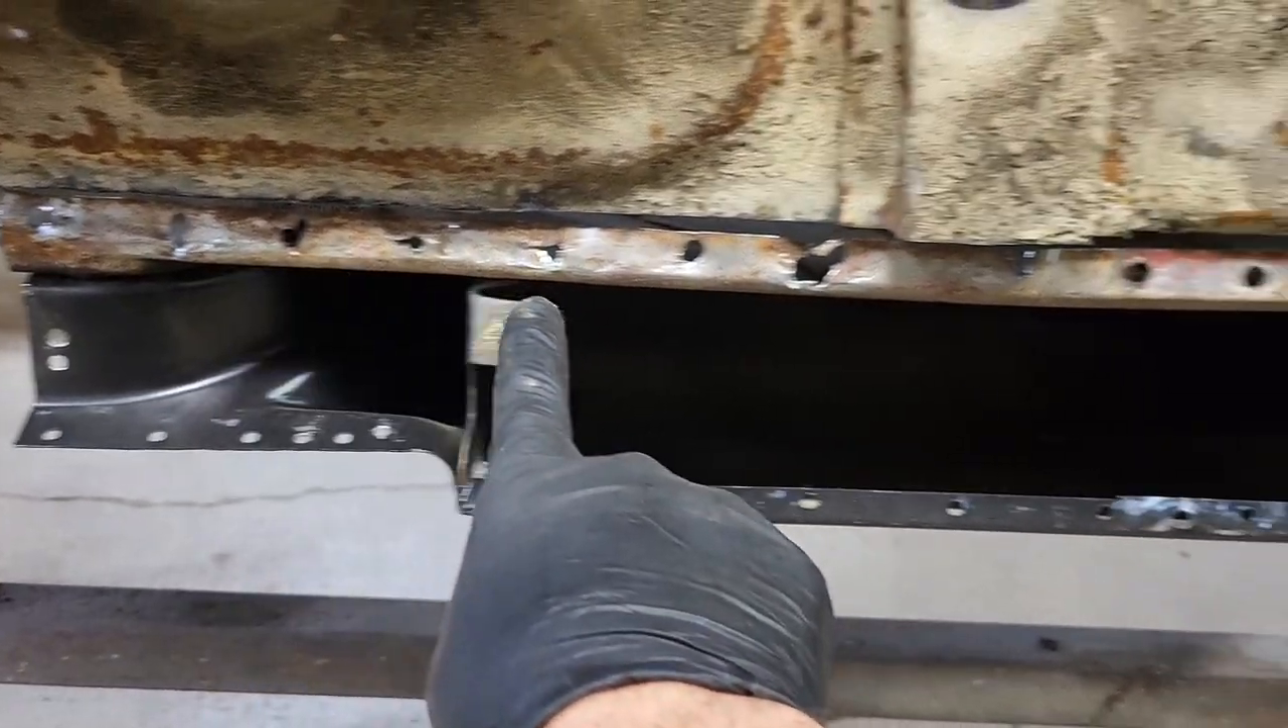I Got lucky and this was barely welded from the factory and it separated real easy So I hope the other side is the same You can see I drilled out all the spot welds Along that piece right there.